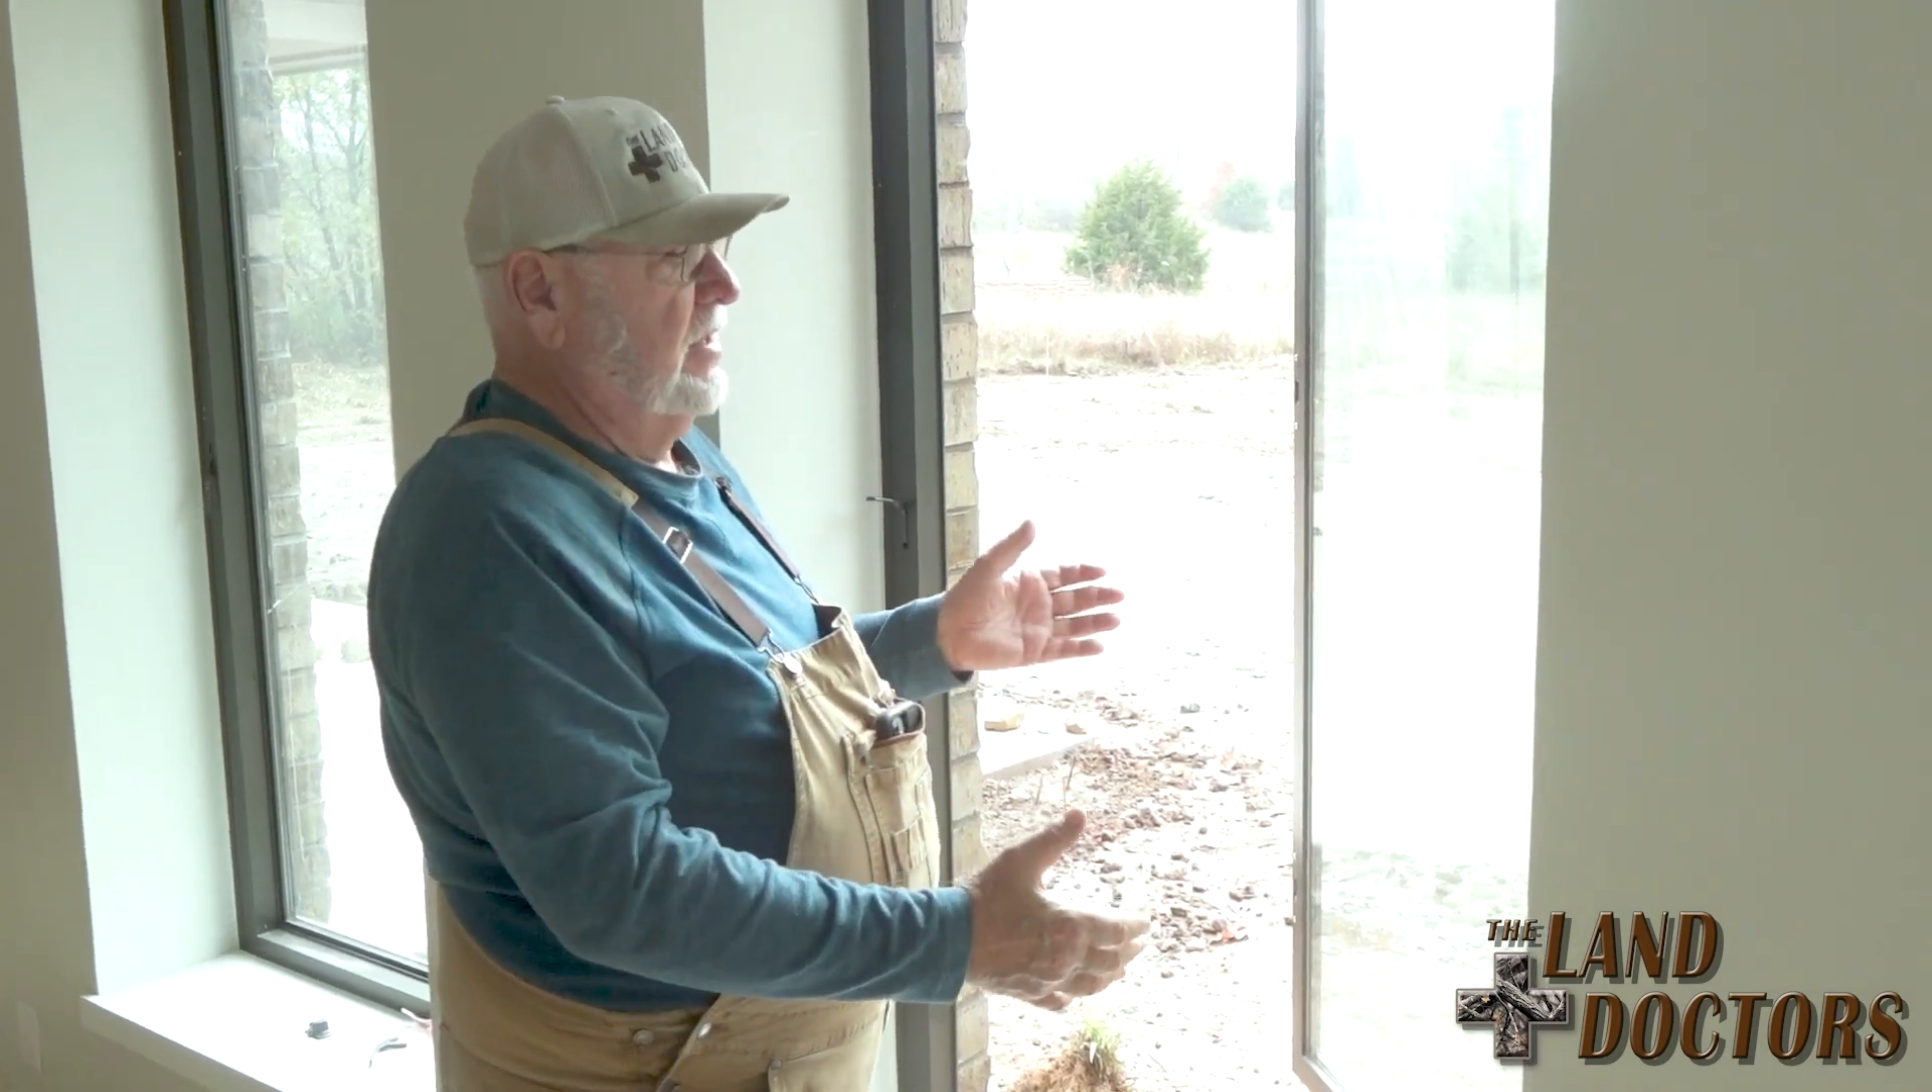This window operates from the side and the screen is not installed yet.